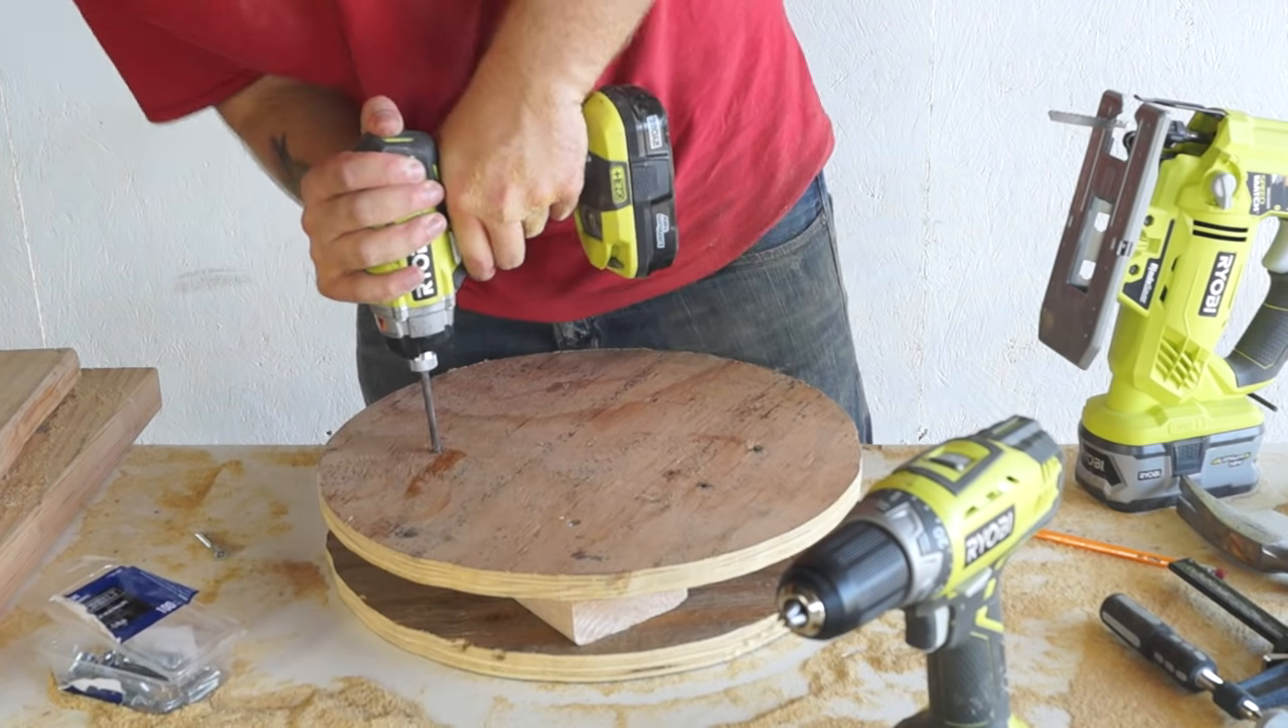Once my two 15 inch circles were cut, I went ahead and attached them together using 2x4s as spacers. Now this isn't exactly pretty, but it works out really well.